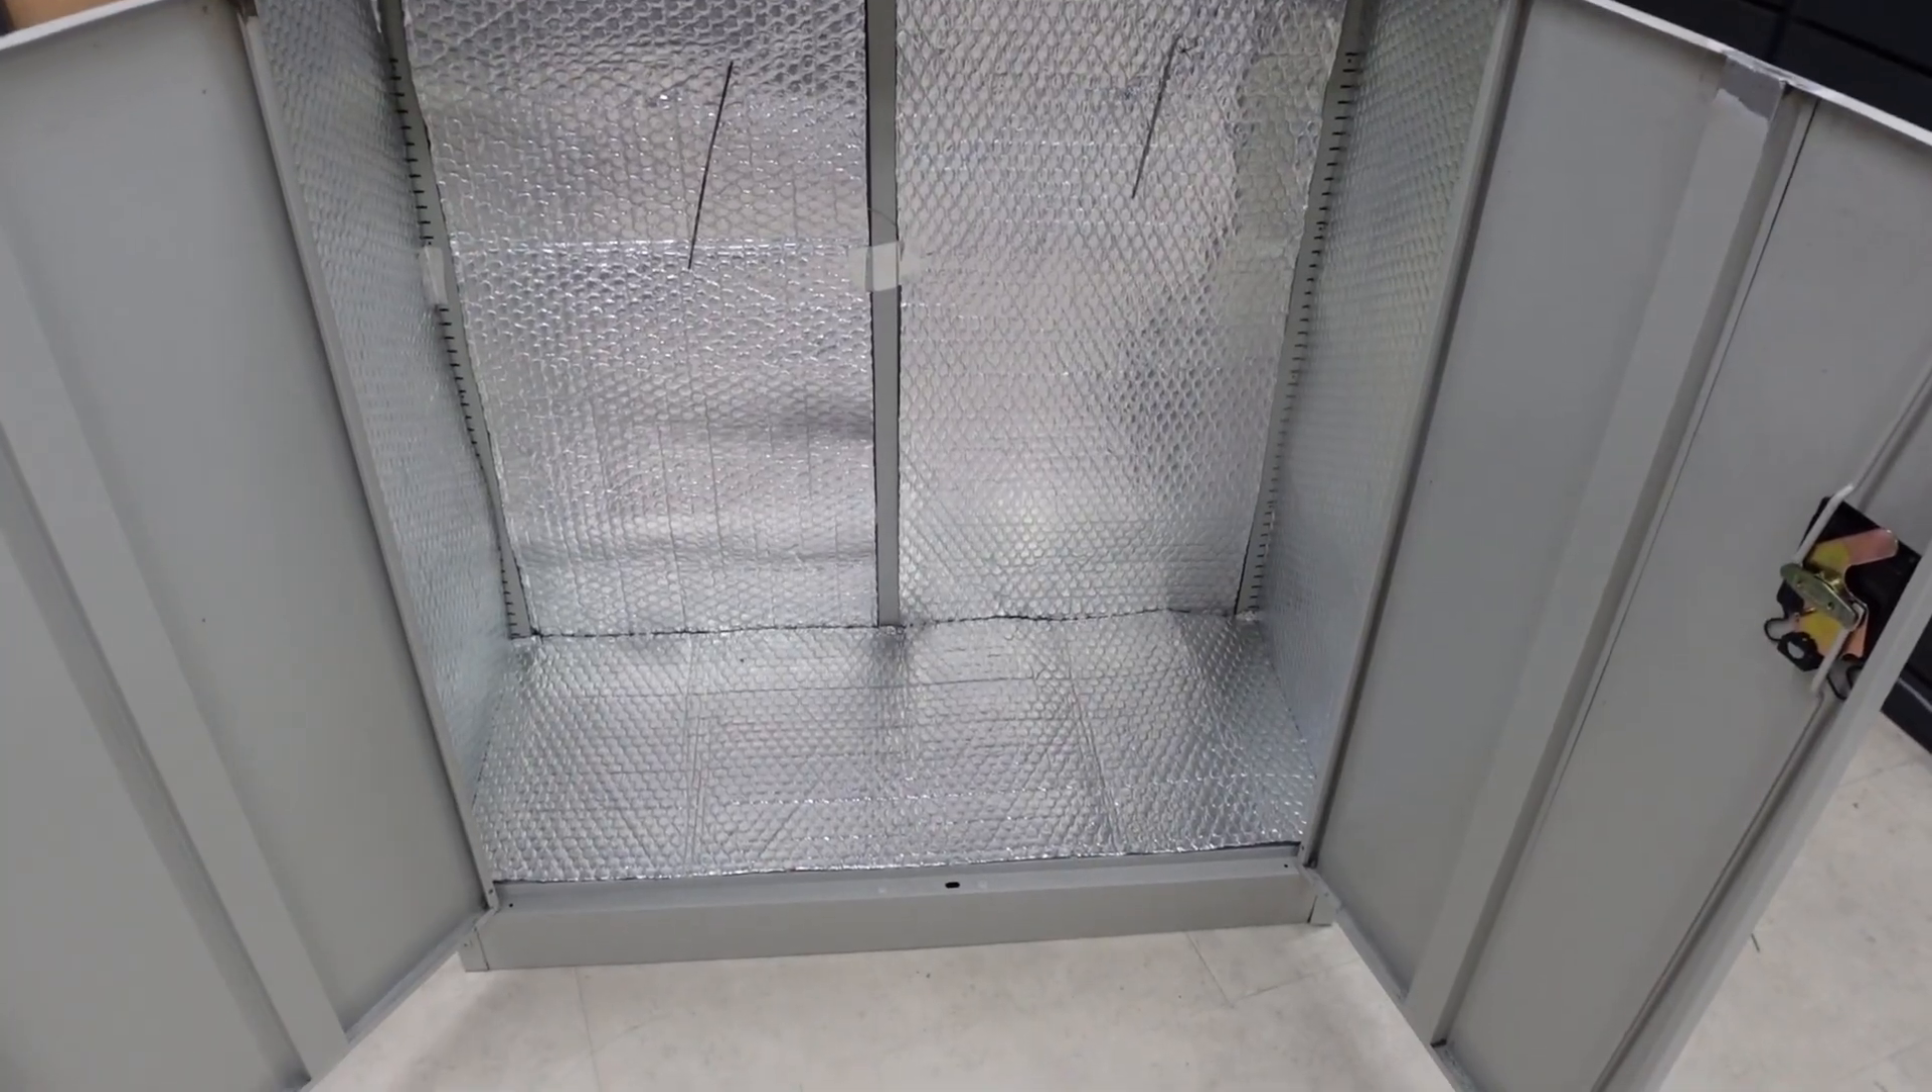On the inside i have started to put in the foil um insulation so this is the first layer that i'm doing in between the braces of the panels of the cupboard.